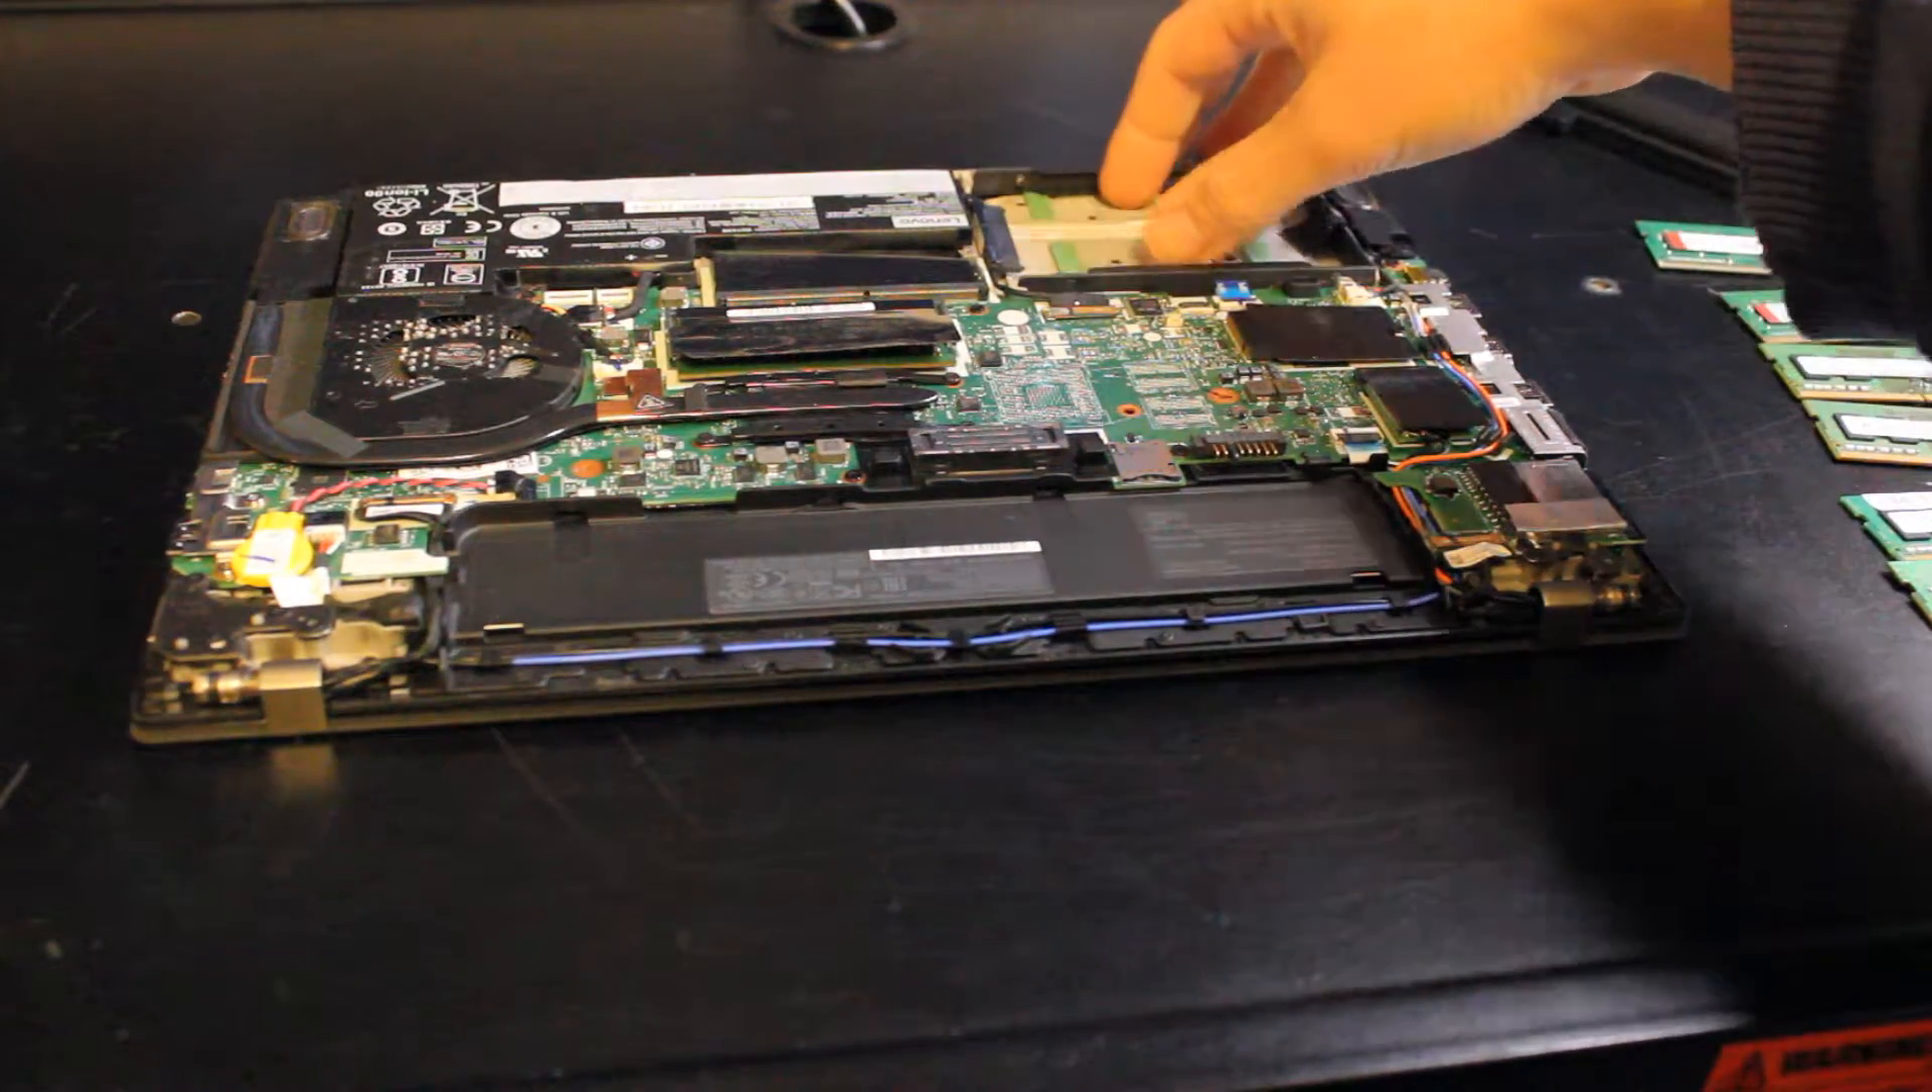Okay now that we have the back panel removed we see the 2 .5 inch hard drive and solid state drive bay right here which is where we'll be putting this SanDisk x400 256 gigabyte solid state drive.